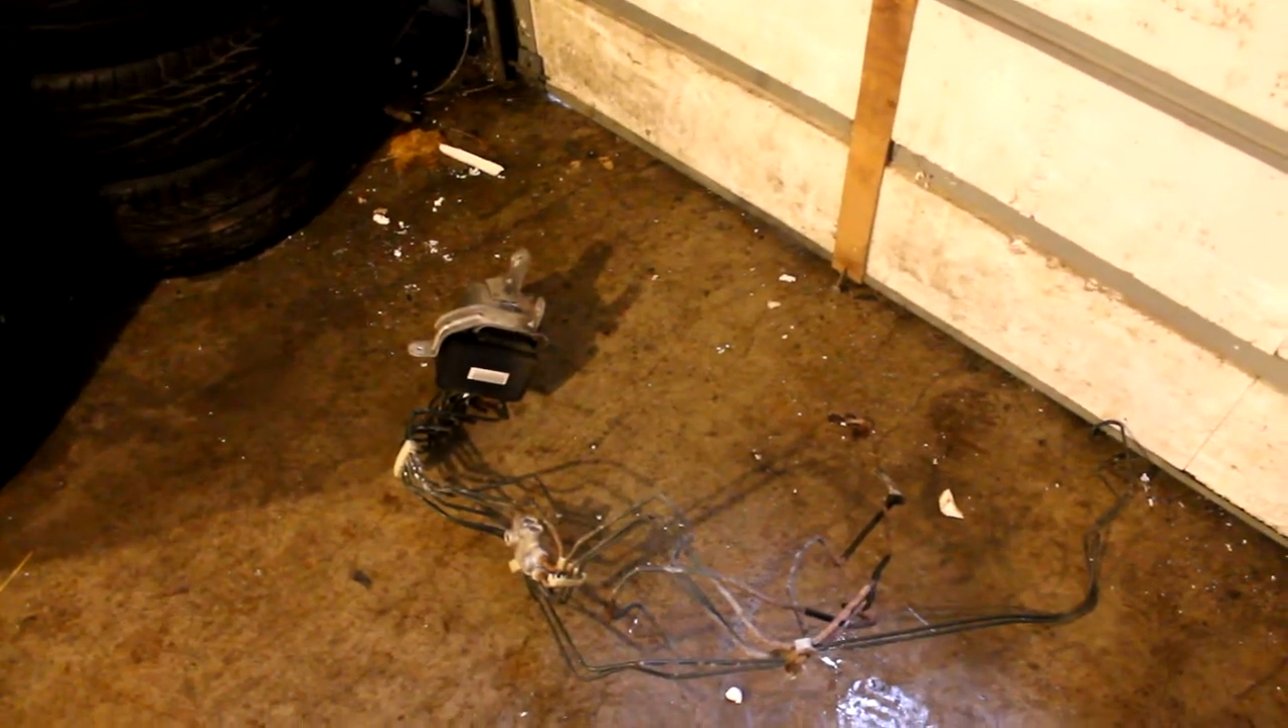There is the ABS and brake lines removed from the inside.